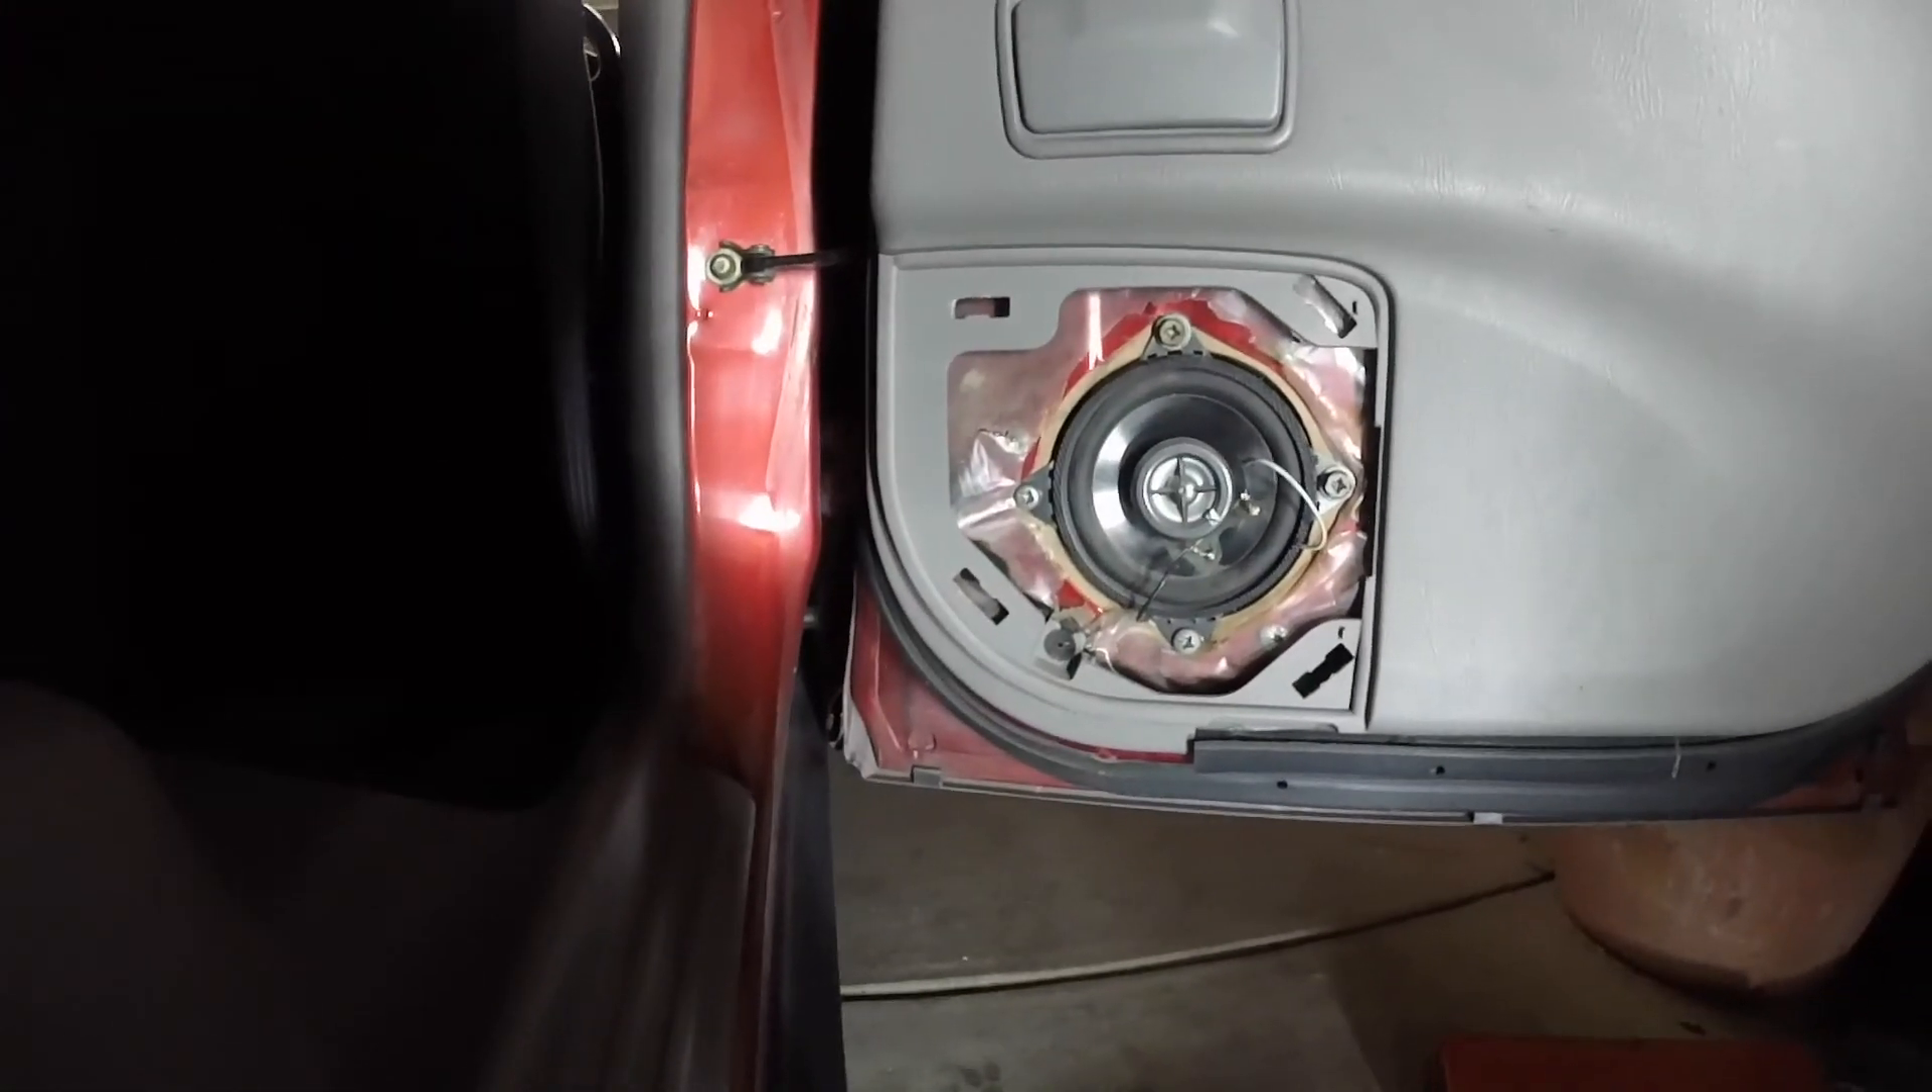I've just got these four screws to take out.